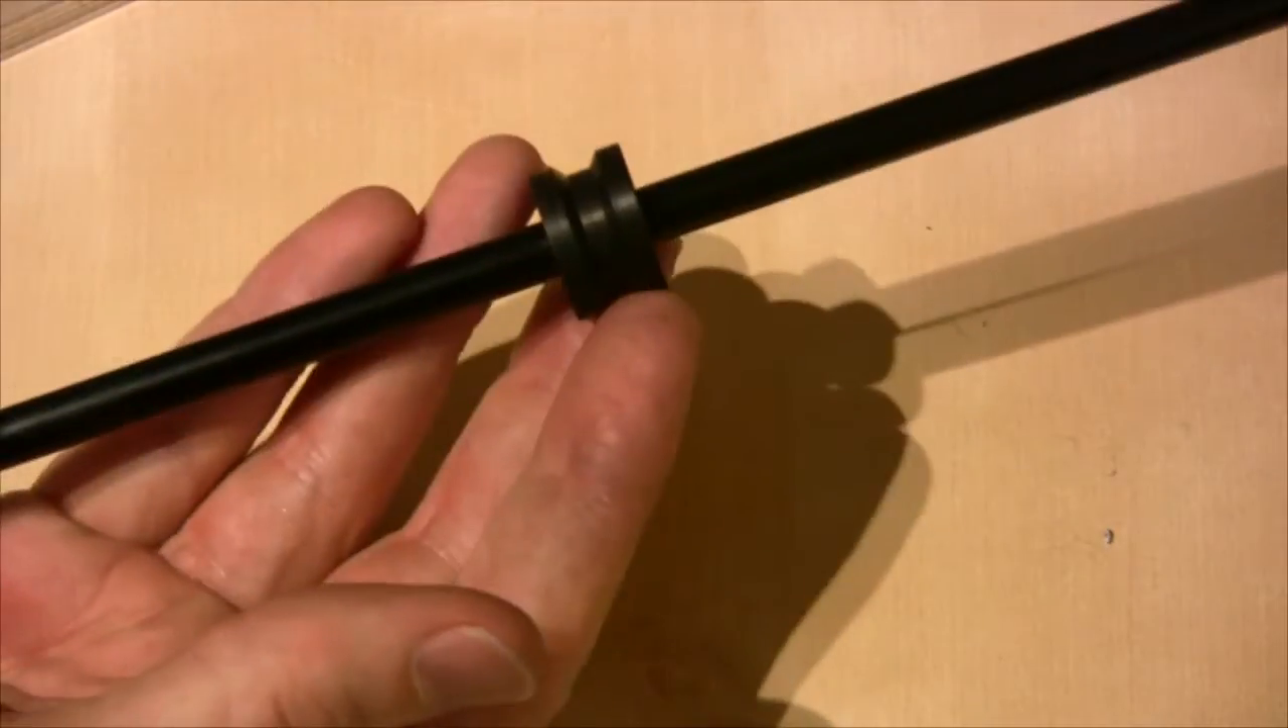That's the bearing in its rubber on the torque tube.